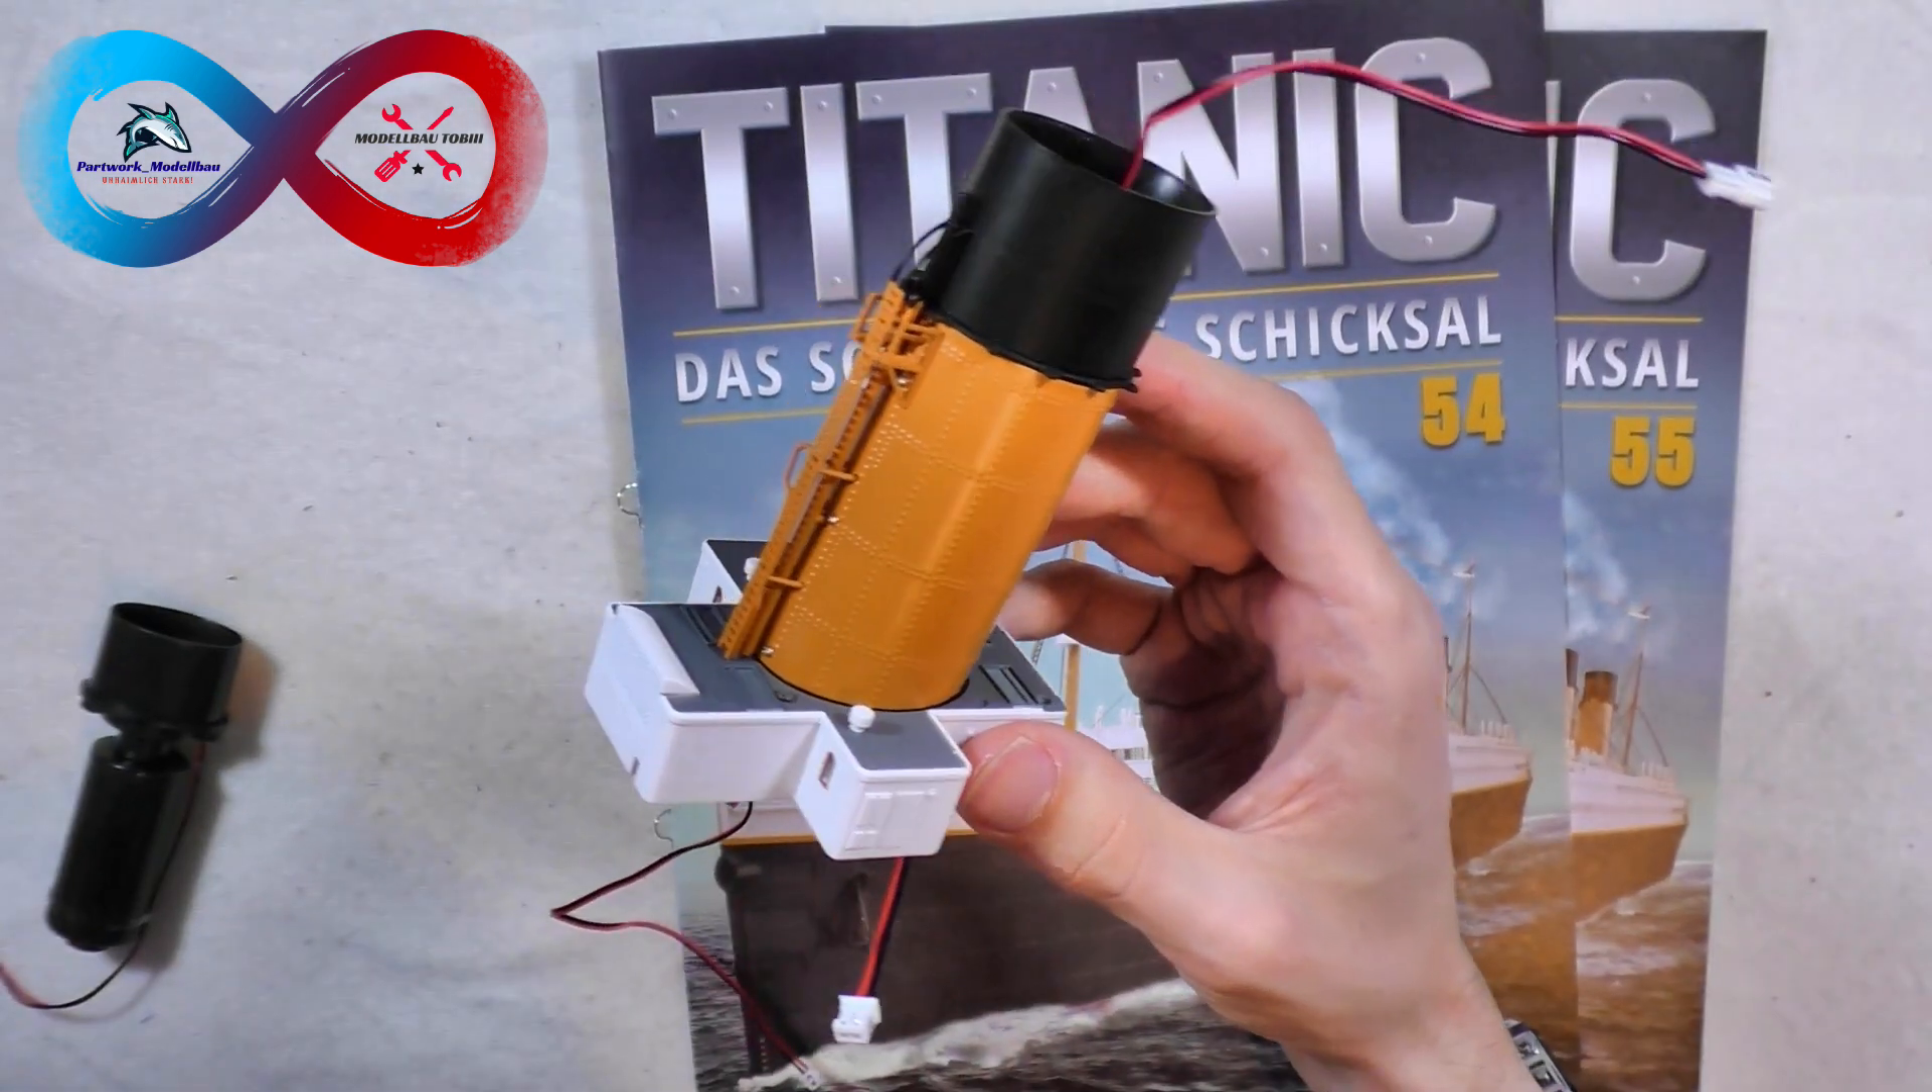Wir haben den dritten Schornstein zusammengebaut.